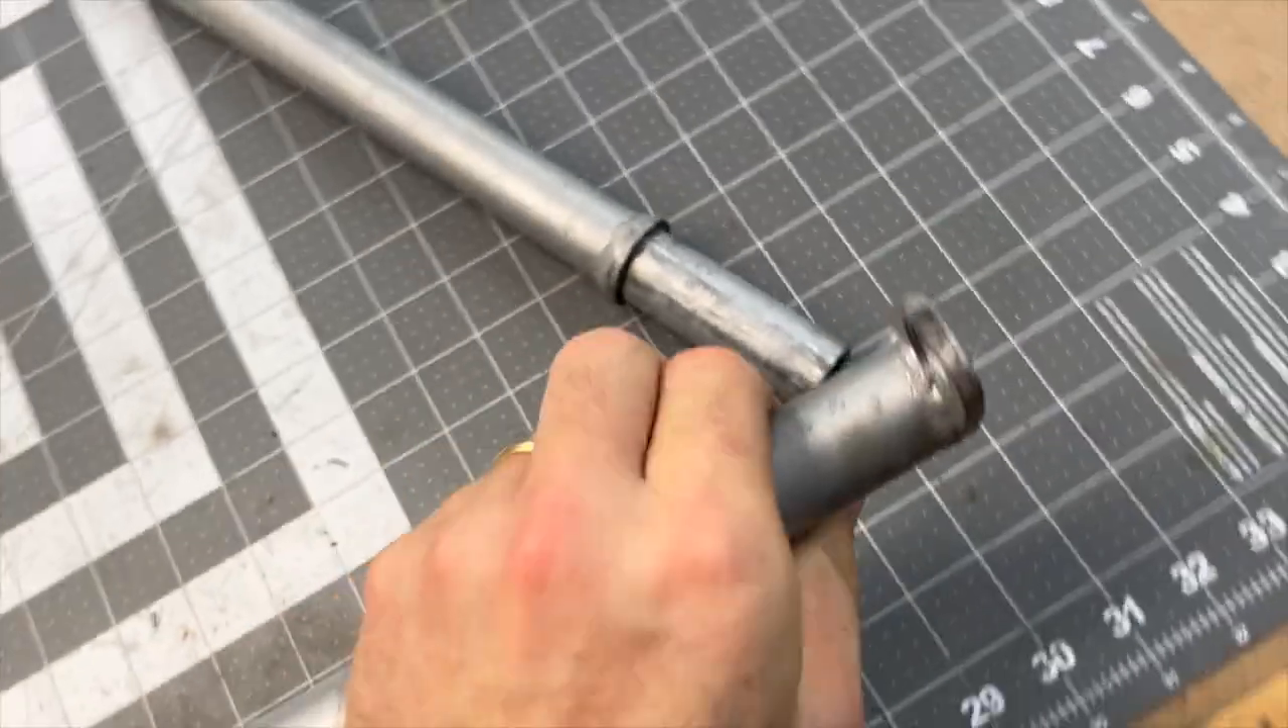We welded on little rings to act as stoppers like that.